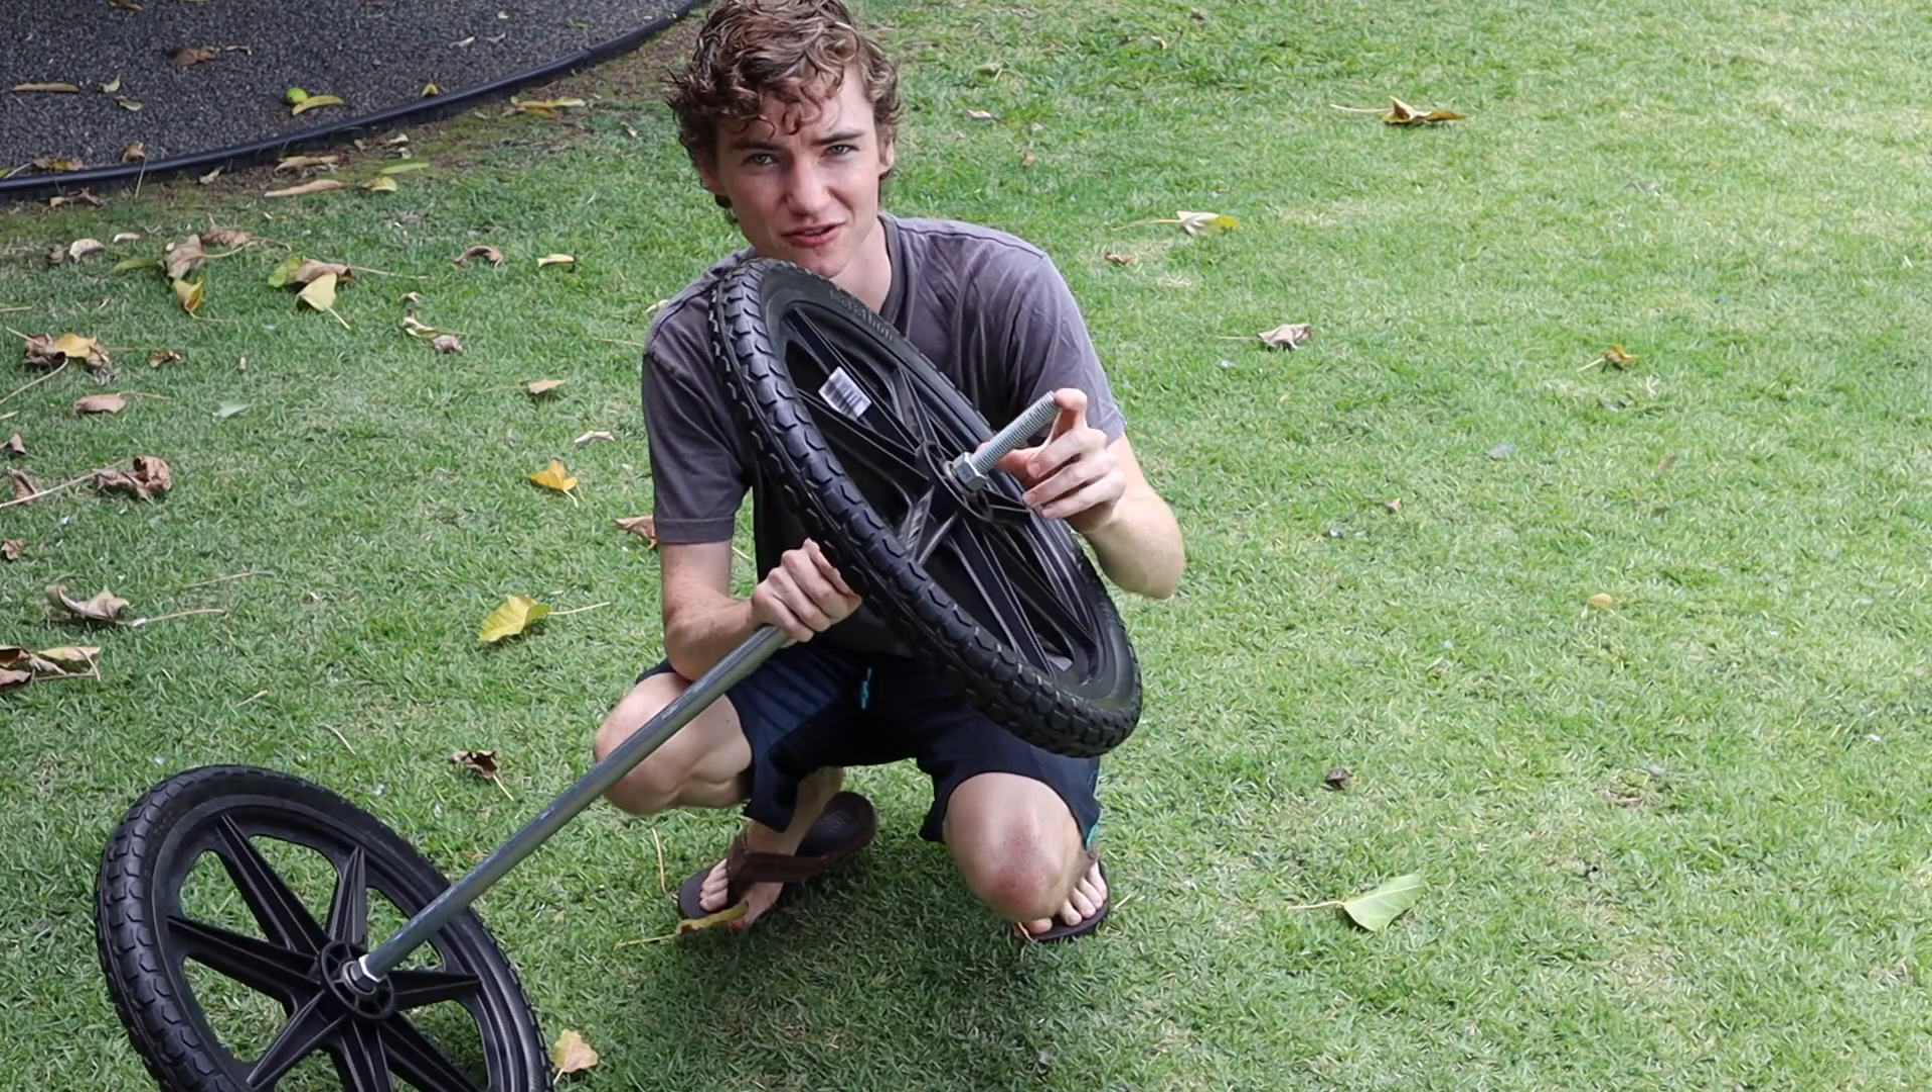And you can see we got this little extra stub sticking out the end so we need to cut this.